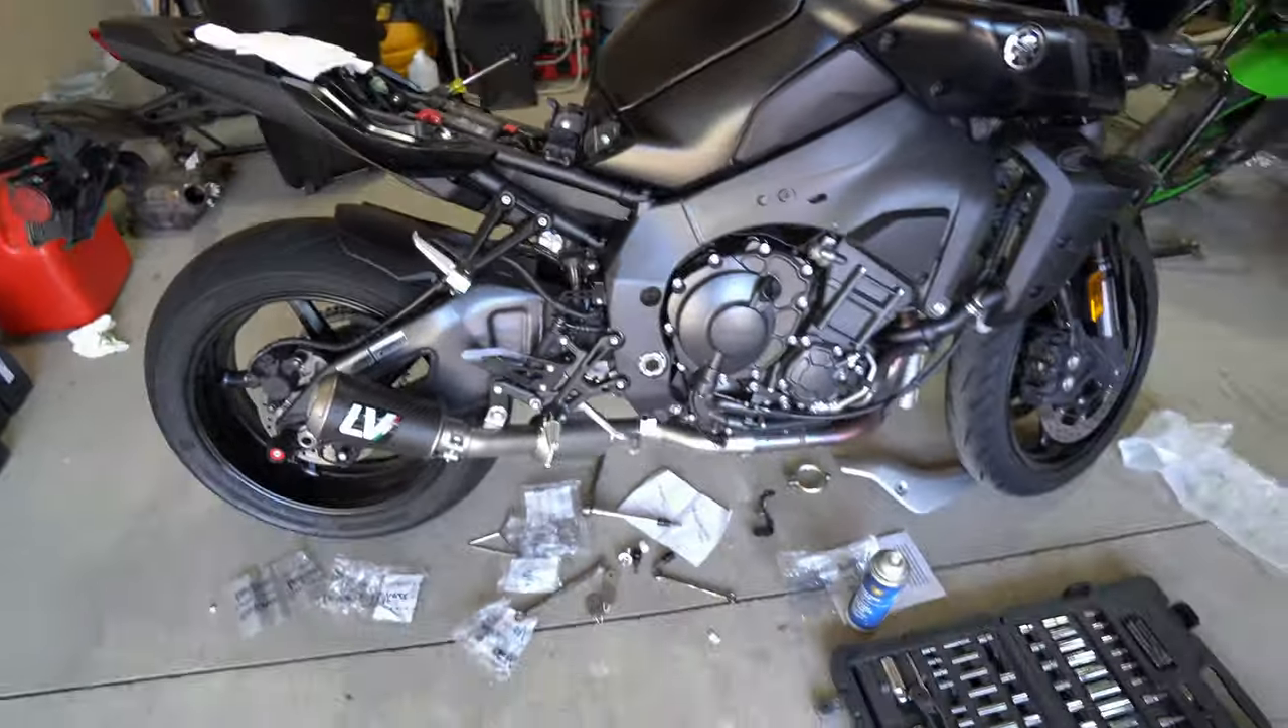So yeah i guess uh the only thing left here to do is to put the seat back on it.